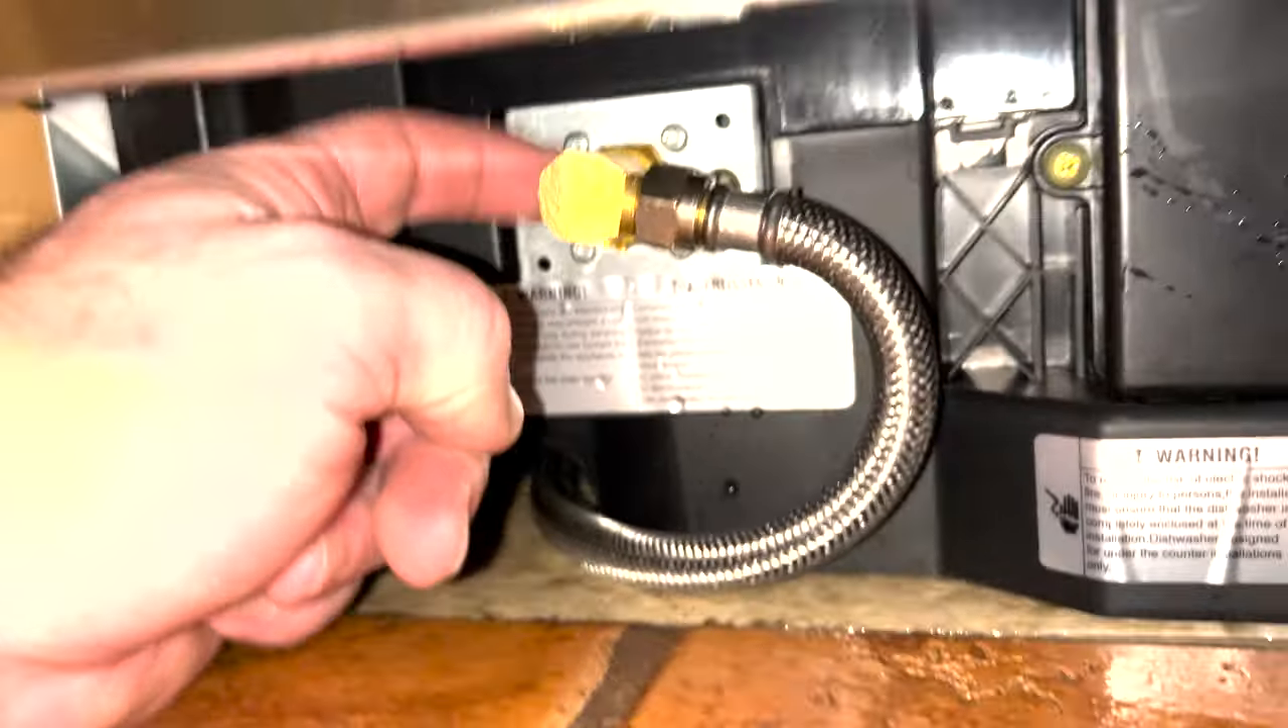I've got the fill line connected there. This is all tightened up. On this brass piece that goes into the machine, make sure you put thread tape on there so it doesn't leak later.